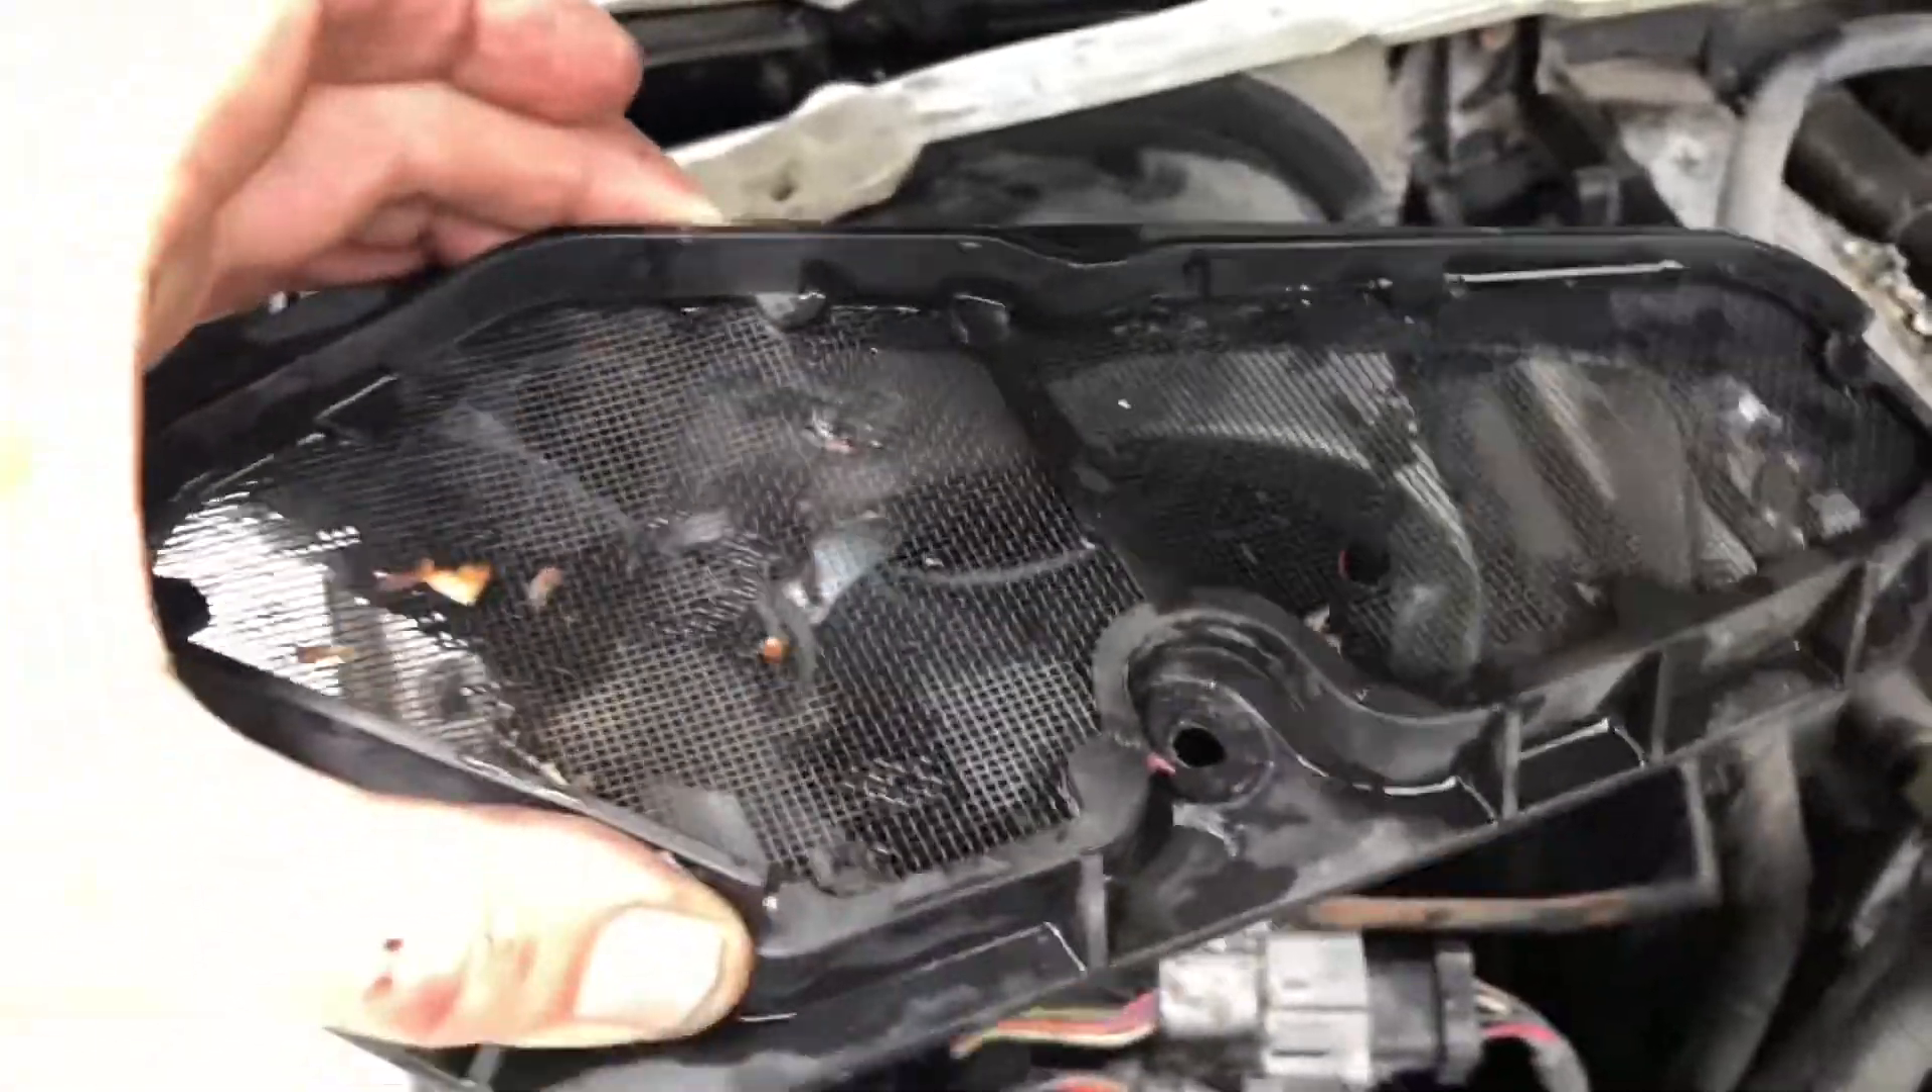Now we're up on top and you can see I've removed this panel here from the cowl.